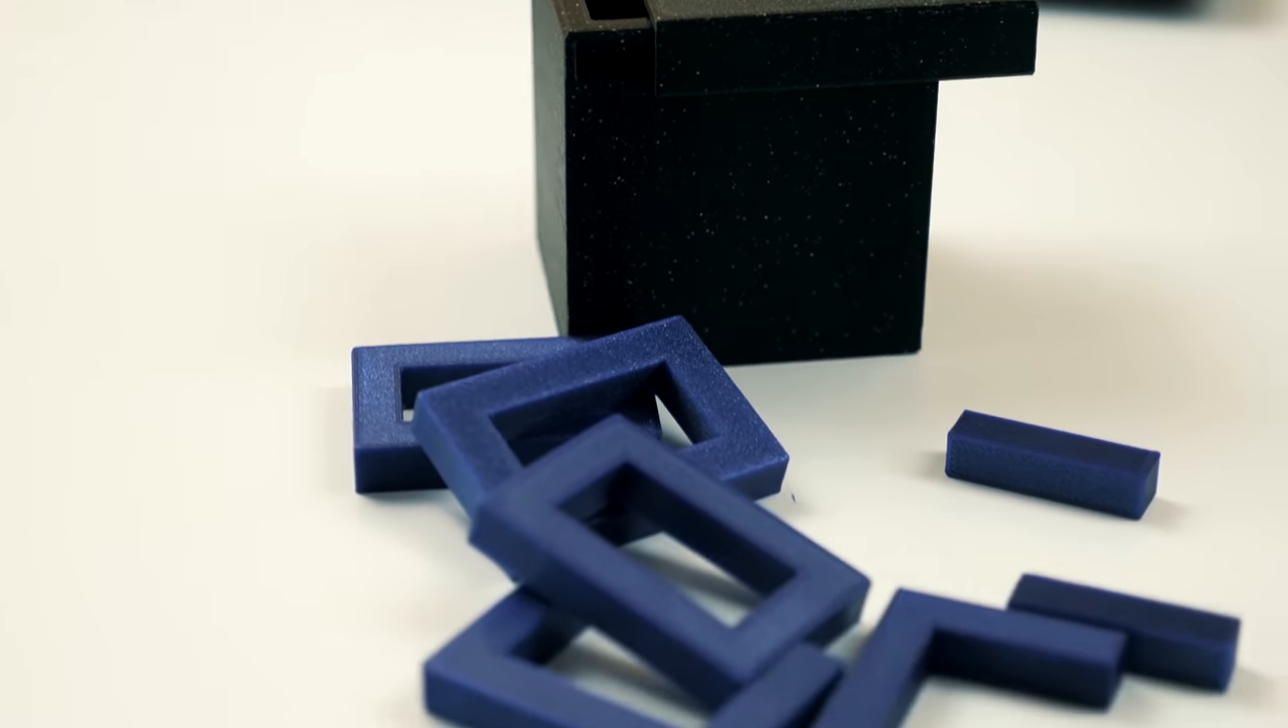This is what a printed chain looks like. But now it's not assembled yet, we still have to put these pieces together.